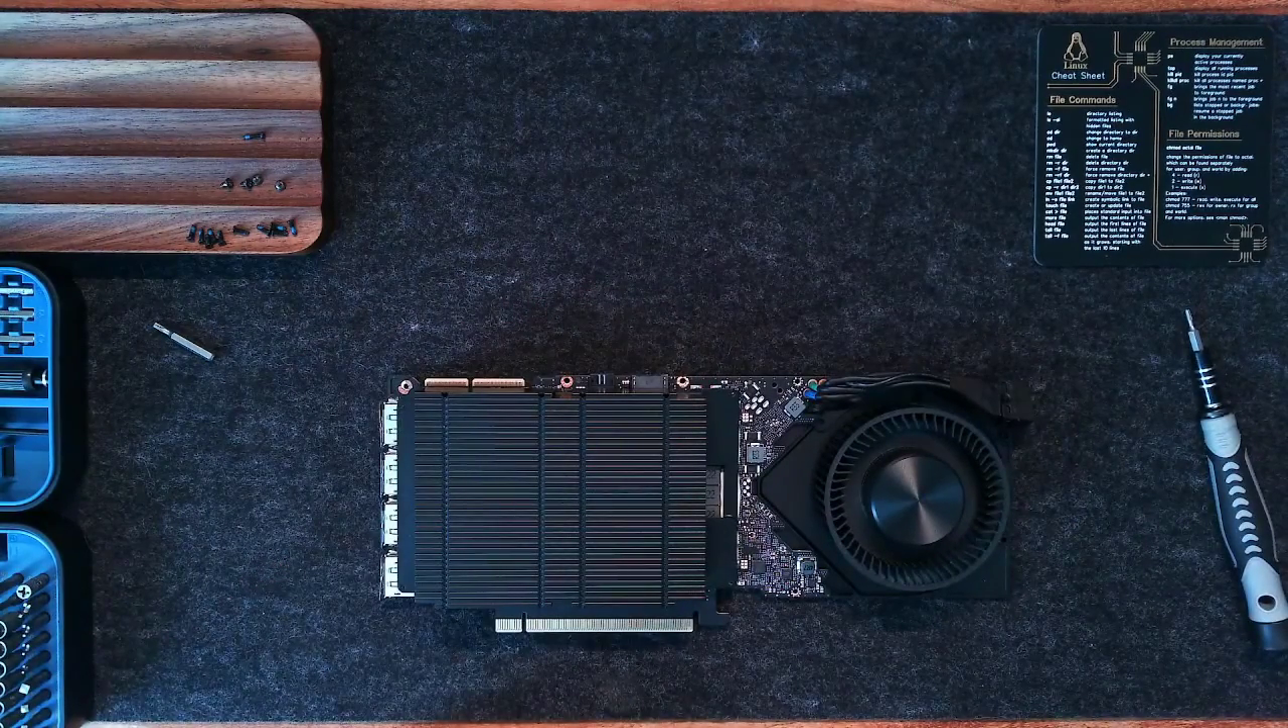And now we have the shroud off.